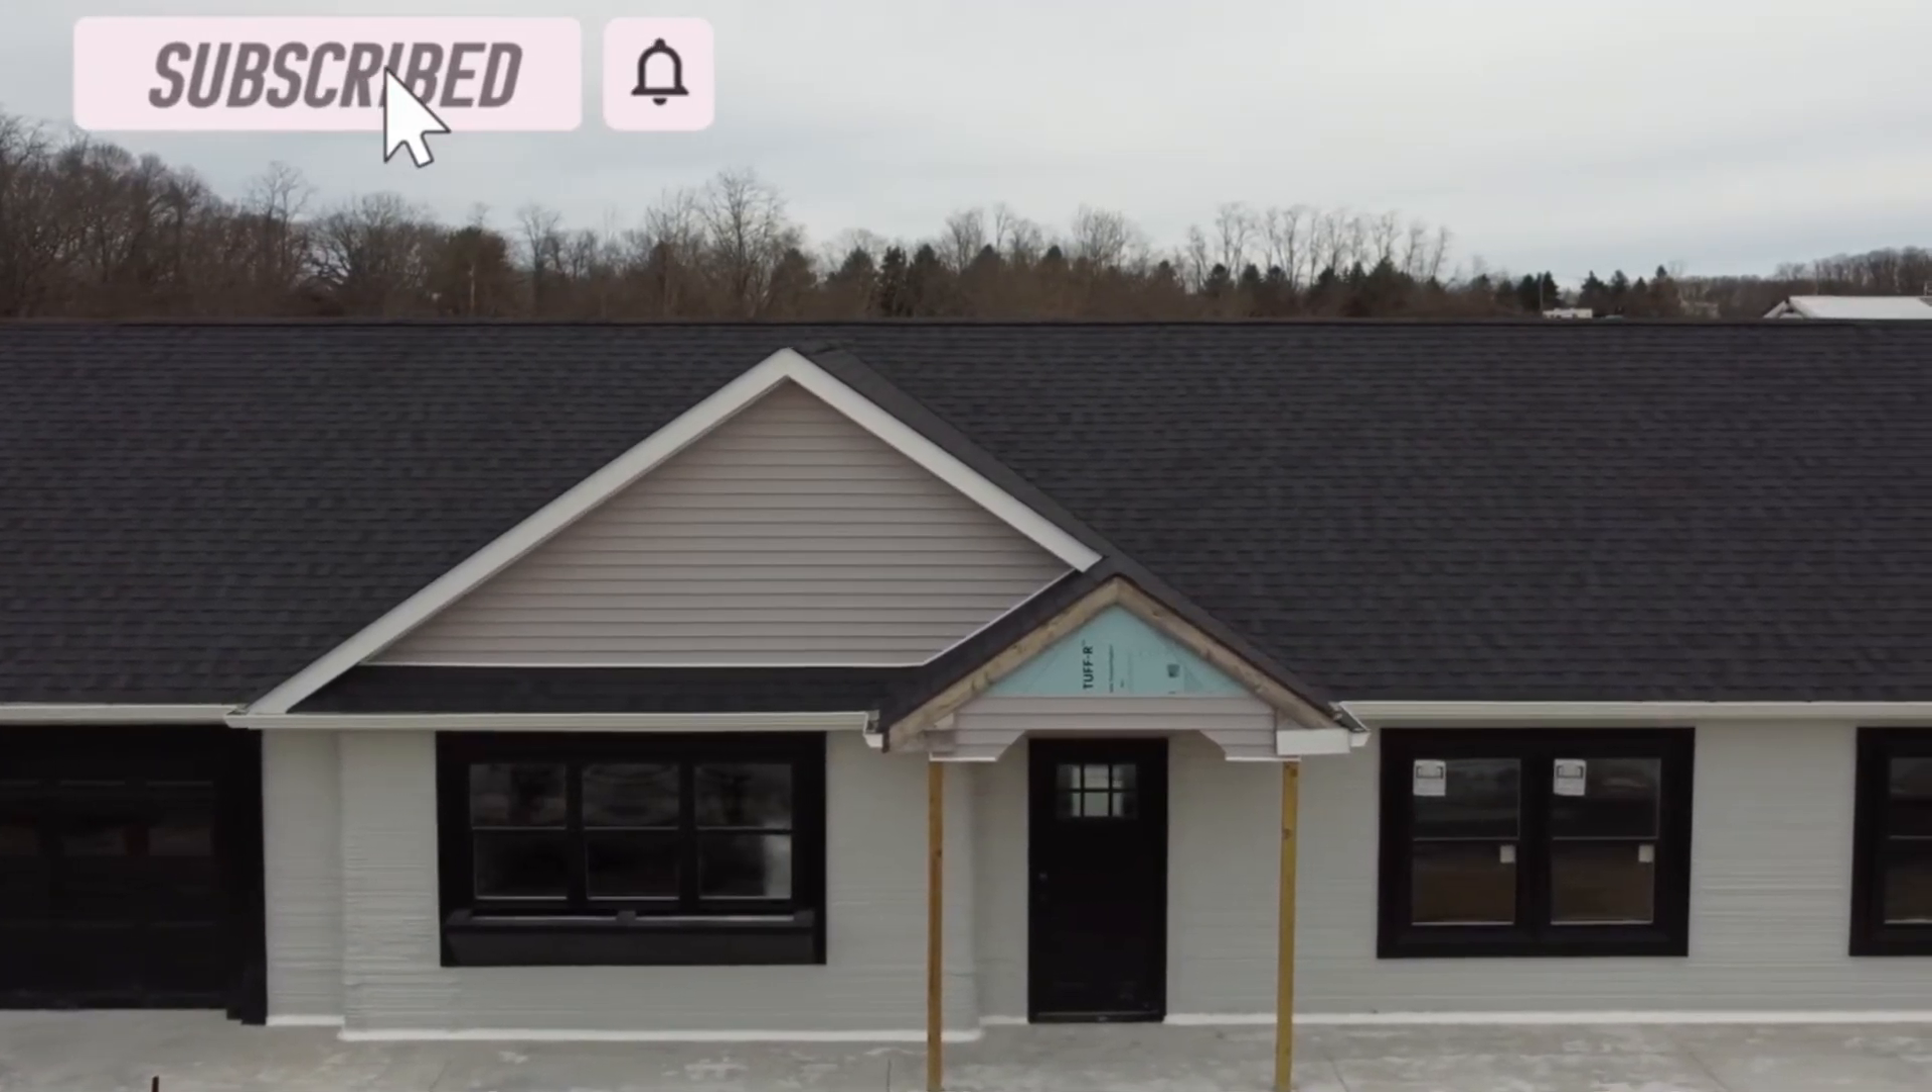The house was almost complete. You can see the stickers are still on the windows and above the front door there's one small triangle that they still haven't put siding on.